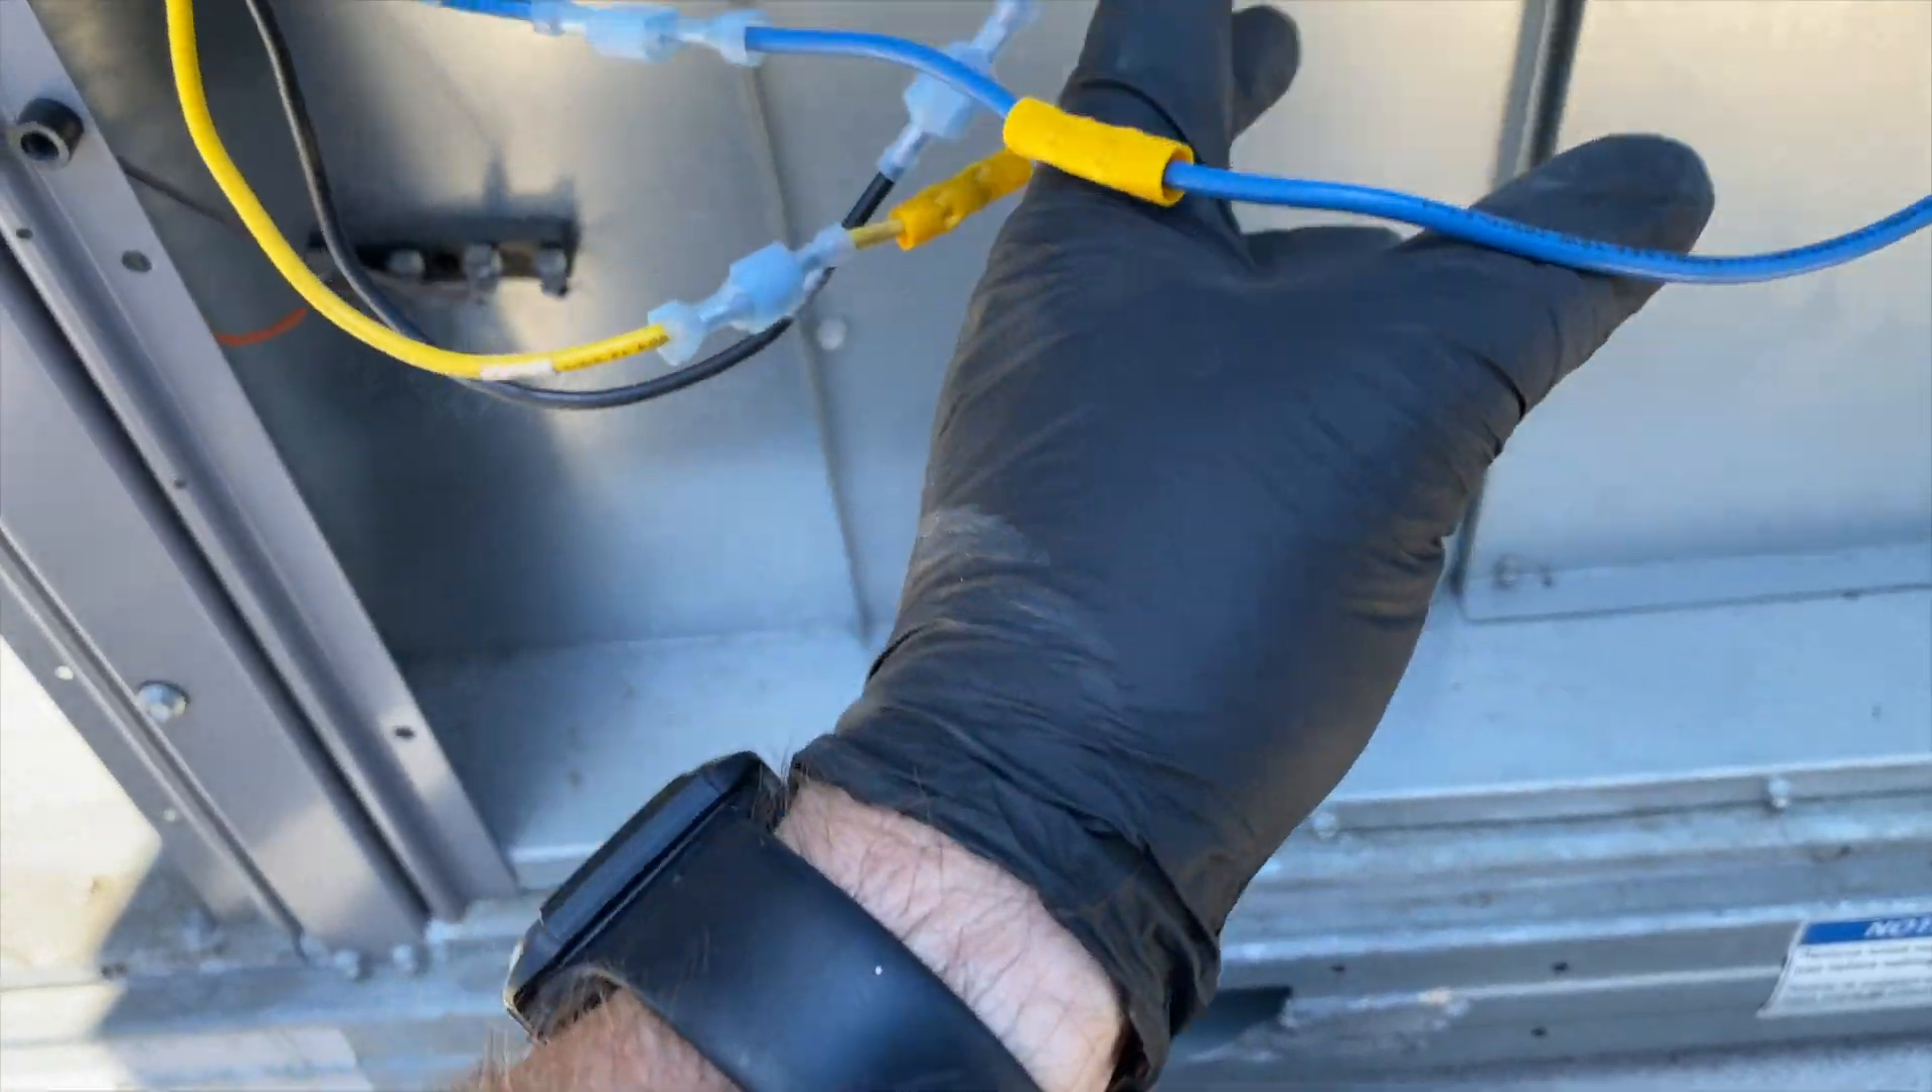Alrighty then so we got our wires all hooked back up just did butt connect.